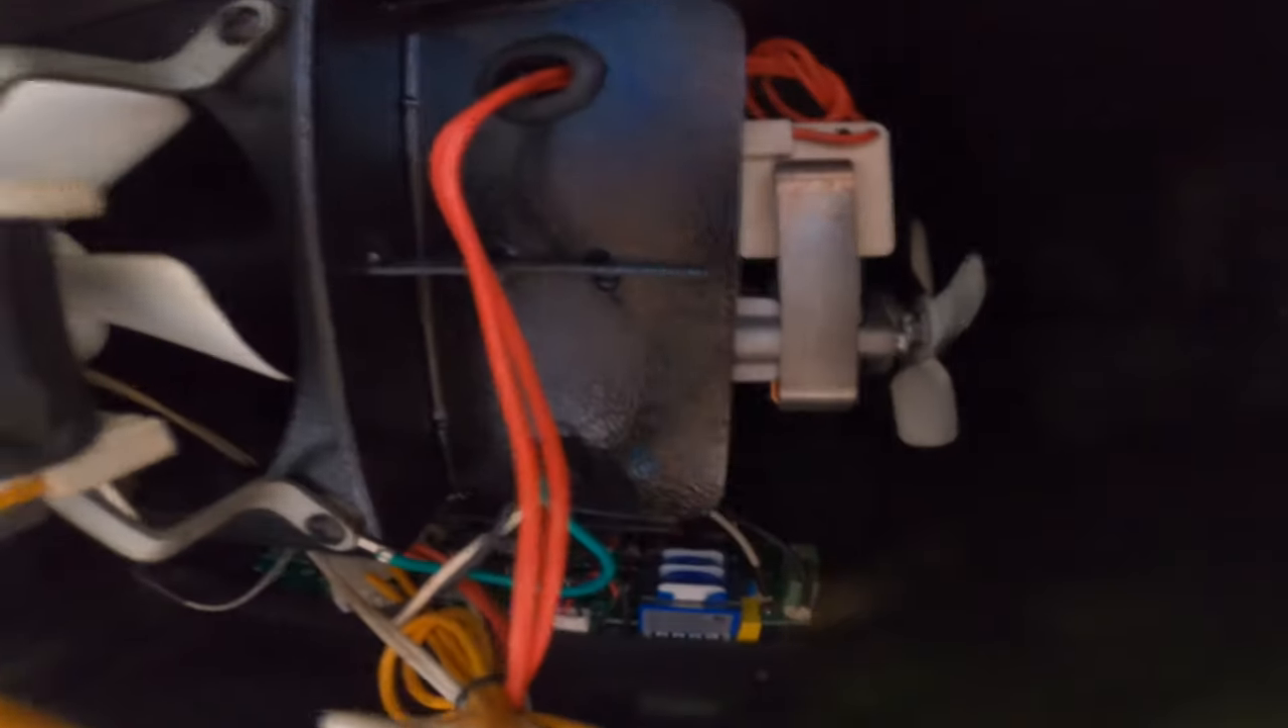So we got the cover off and this is what it looks like inside.